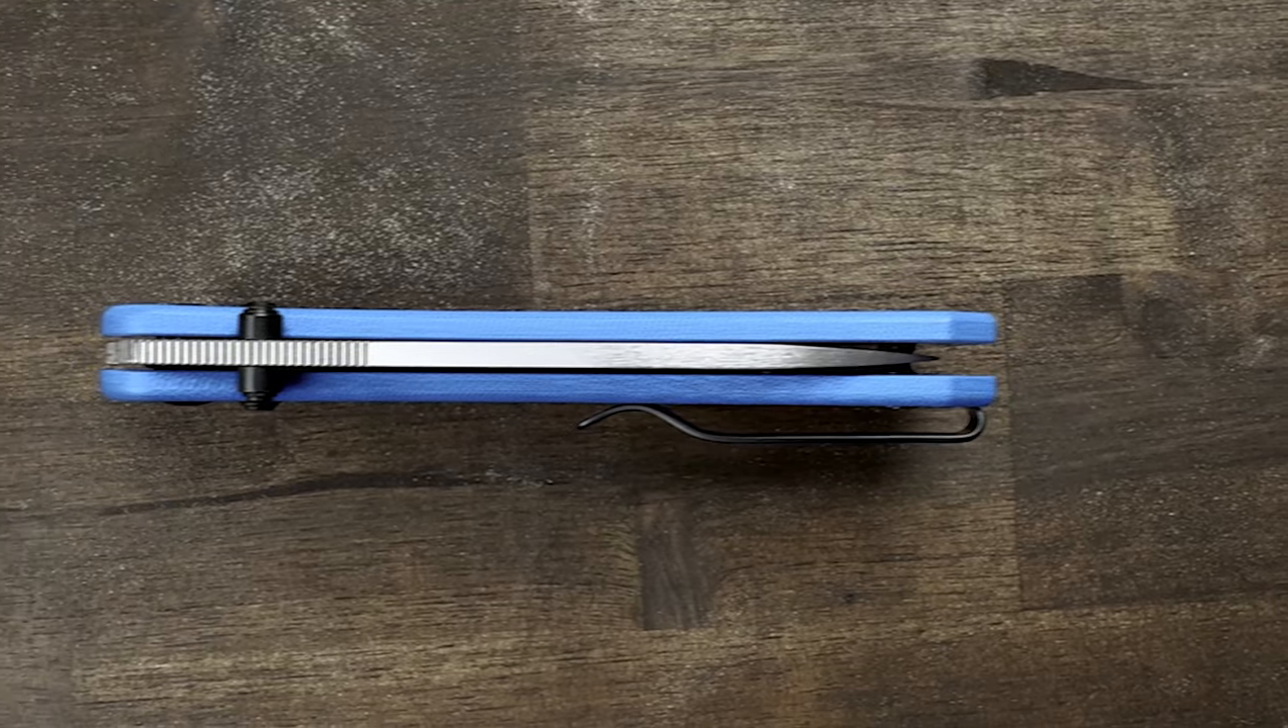Now your knife is all back together.